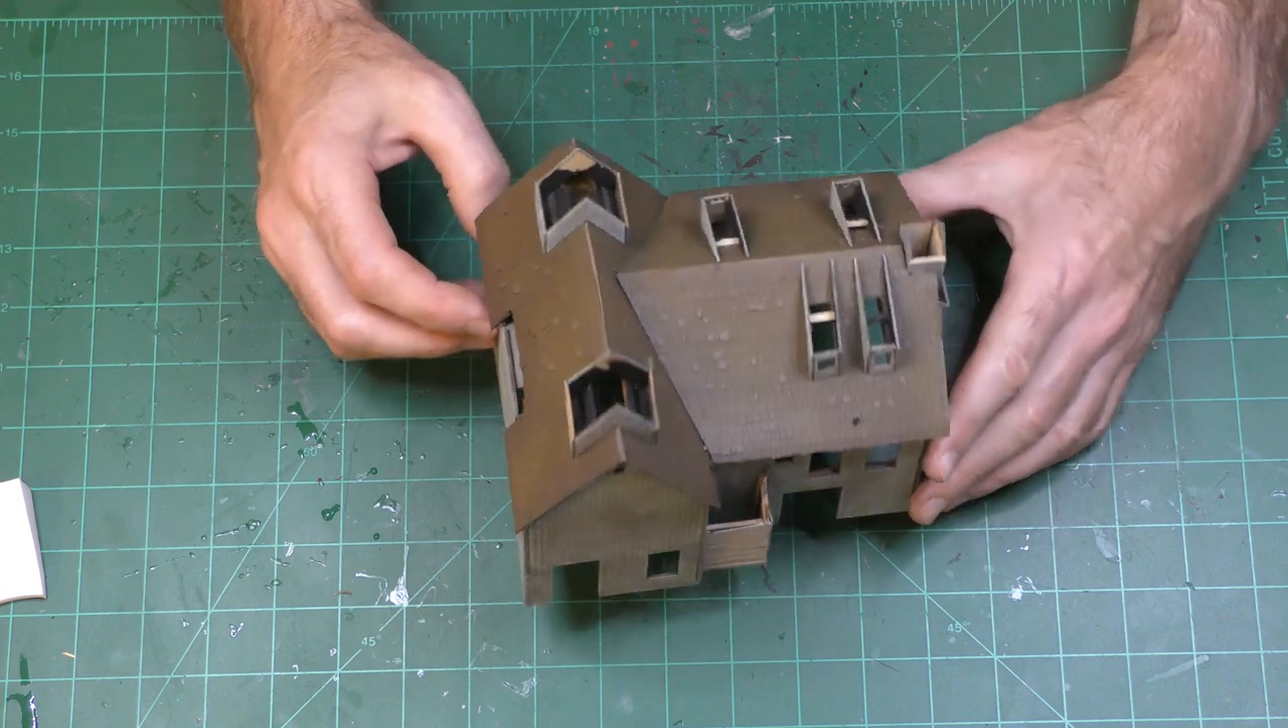At this point I have my dormers glued in place.